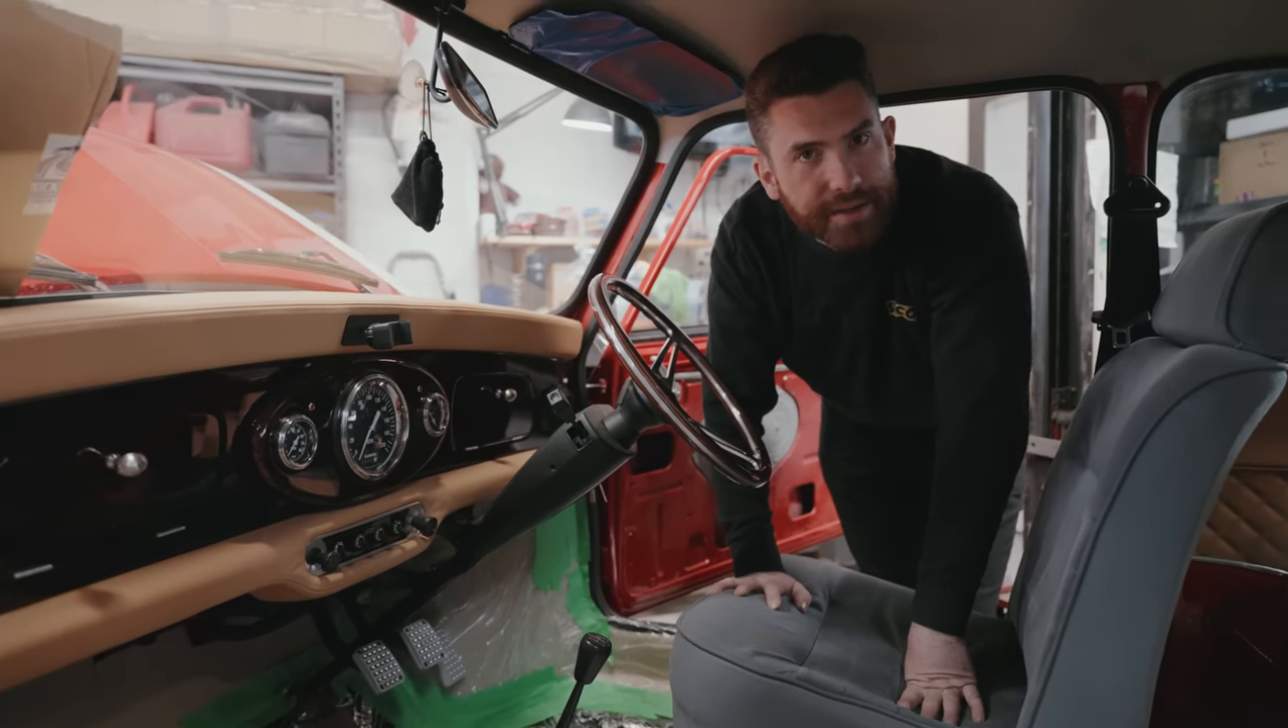We left the front carpet out just uh so that we don't muck anything up.